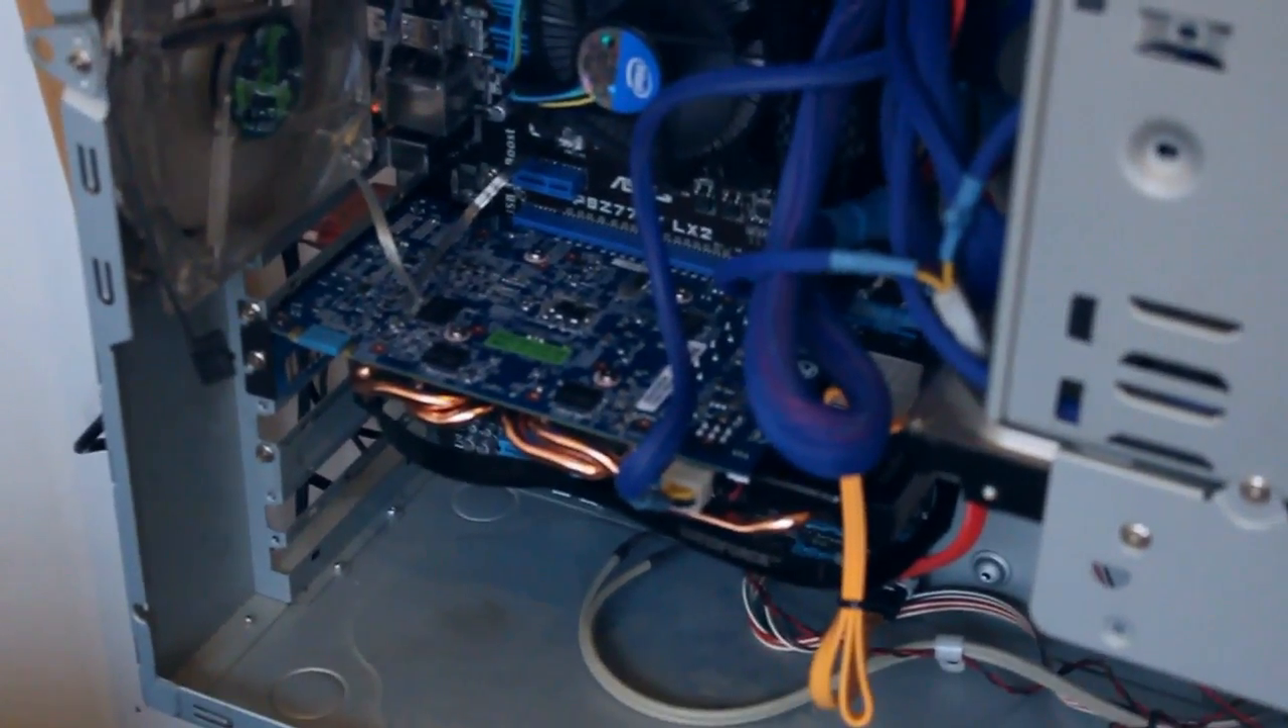It's quite messy. I haven't tied any of the cables back.